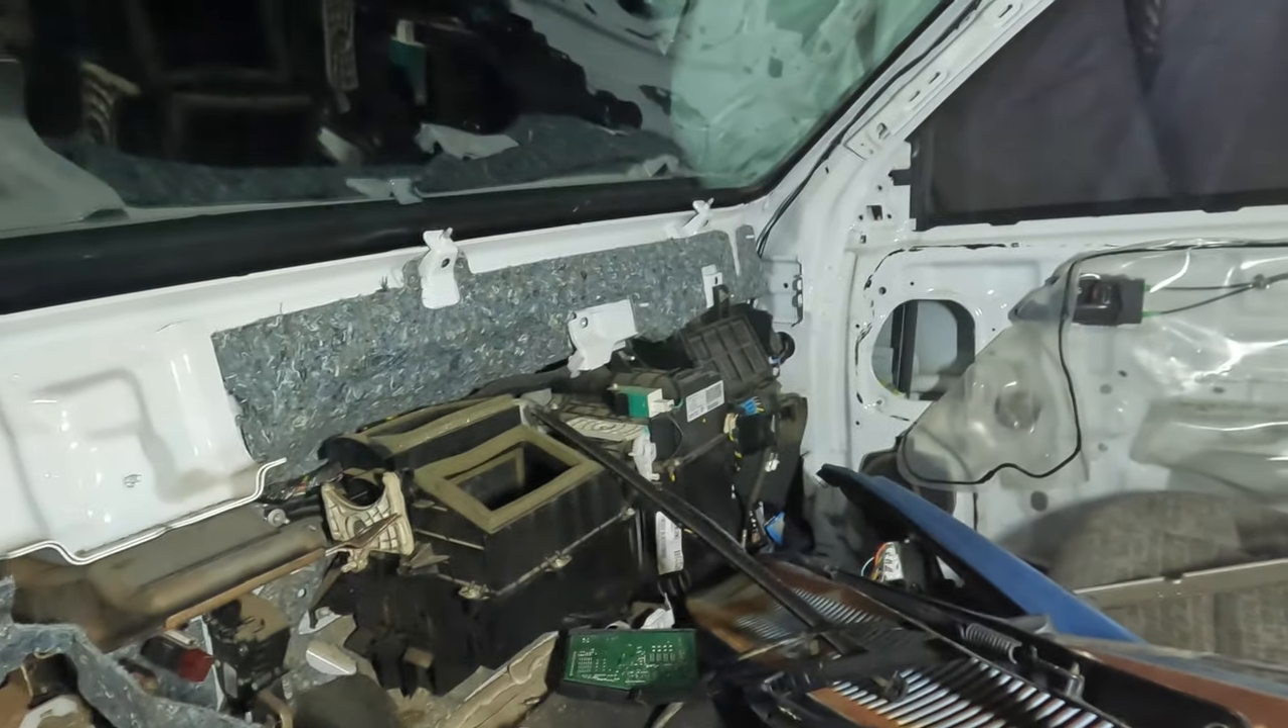Here's the interior at the moment it is torn apart partially.